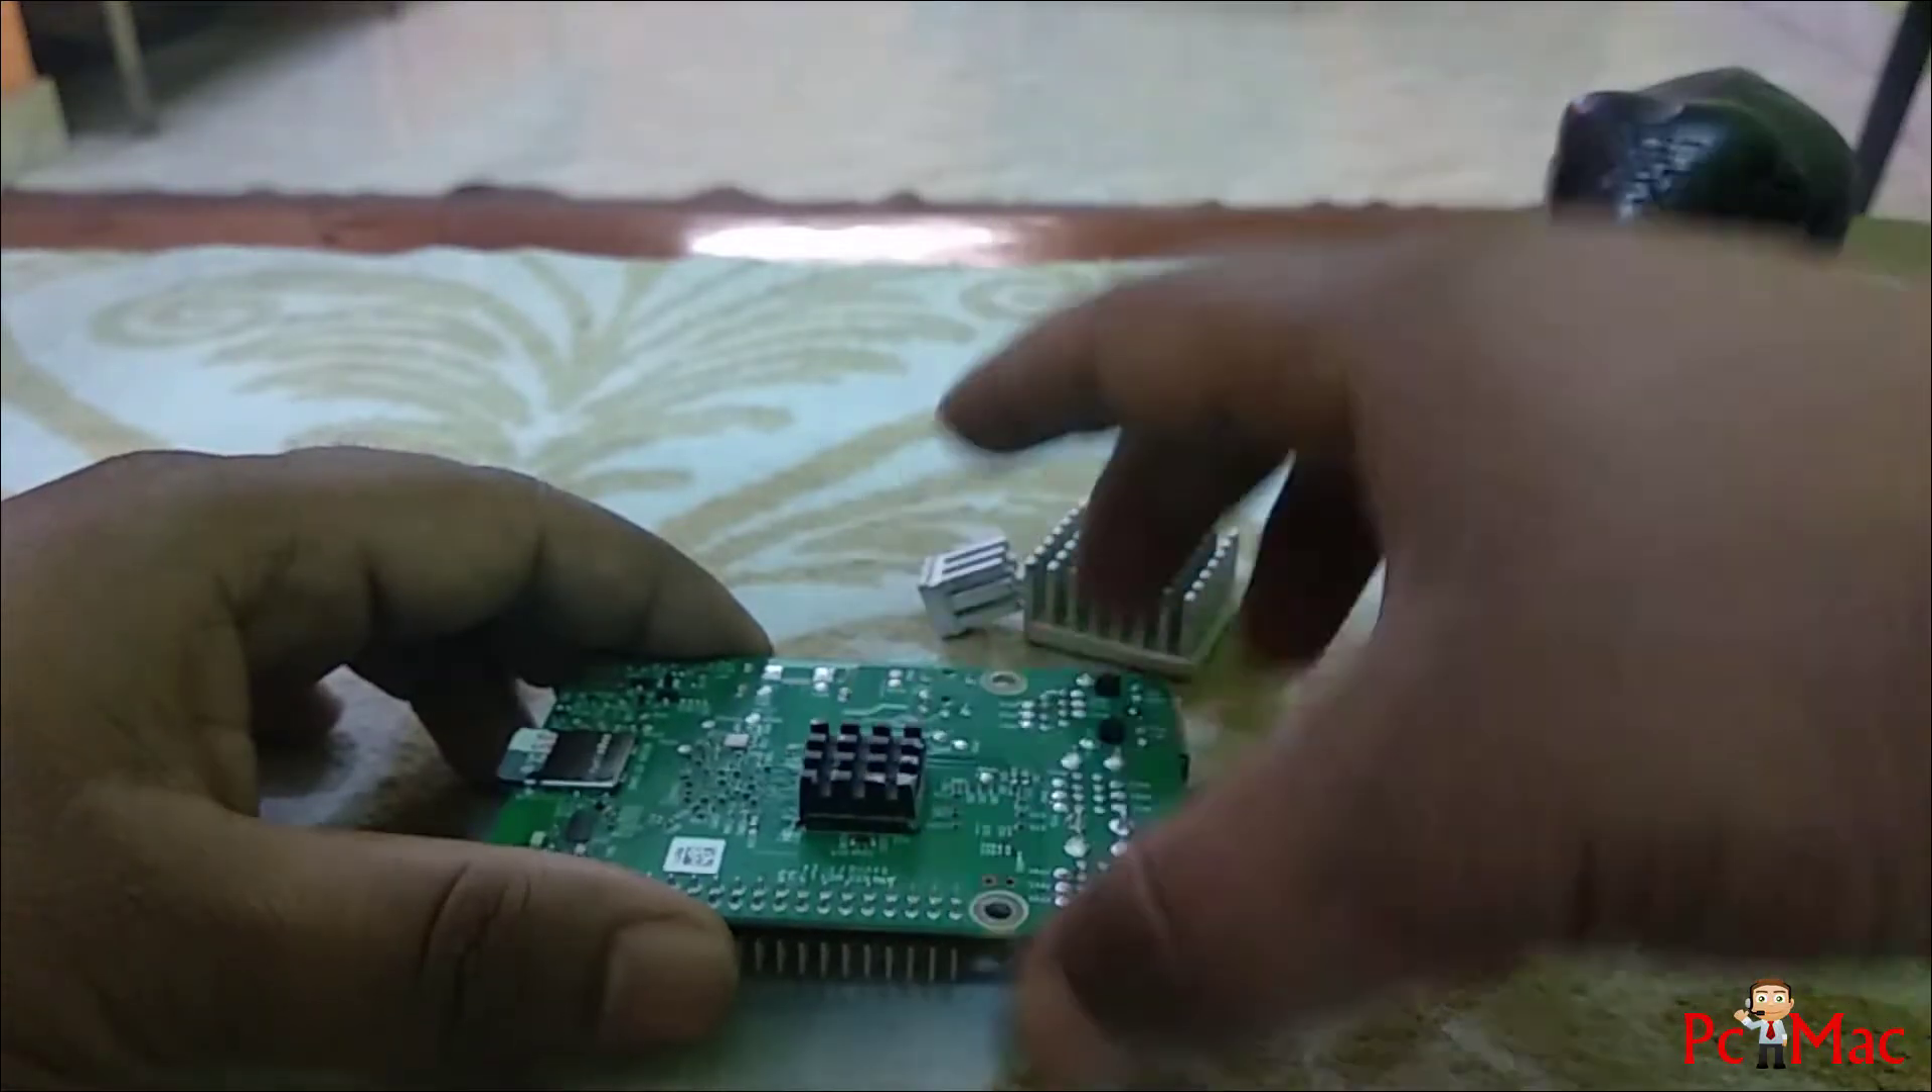So the heat sink is installed now.